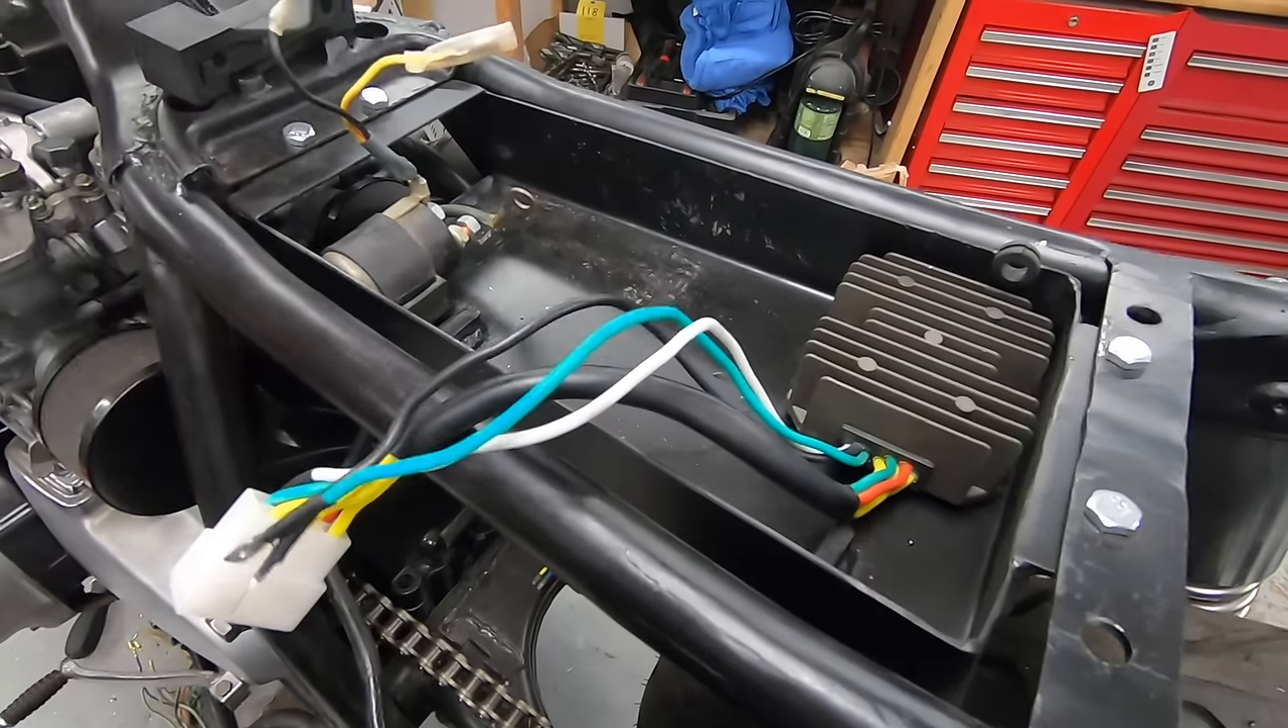And right now the voltage regulator is still in here just so I can kind of show you guys the wiring that's left, because these are all components we're still going to use.